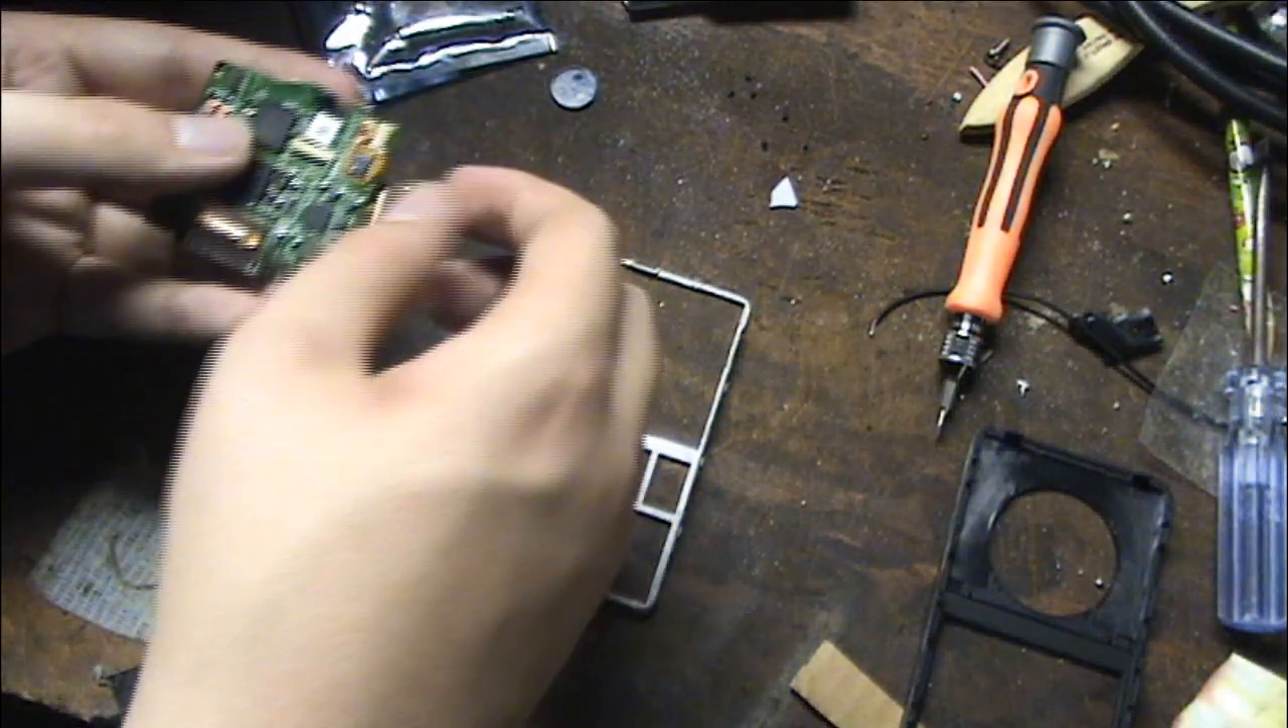There's the old motherboard removed from the chassis.